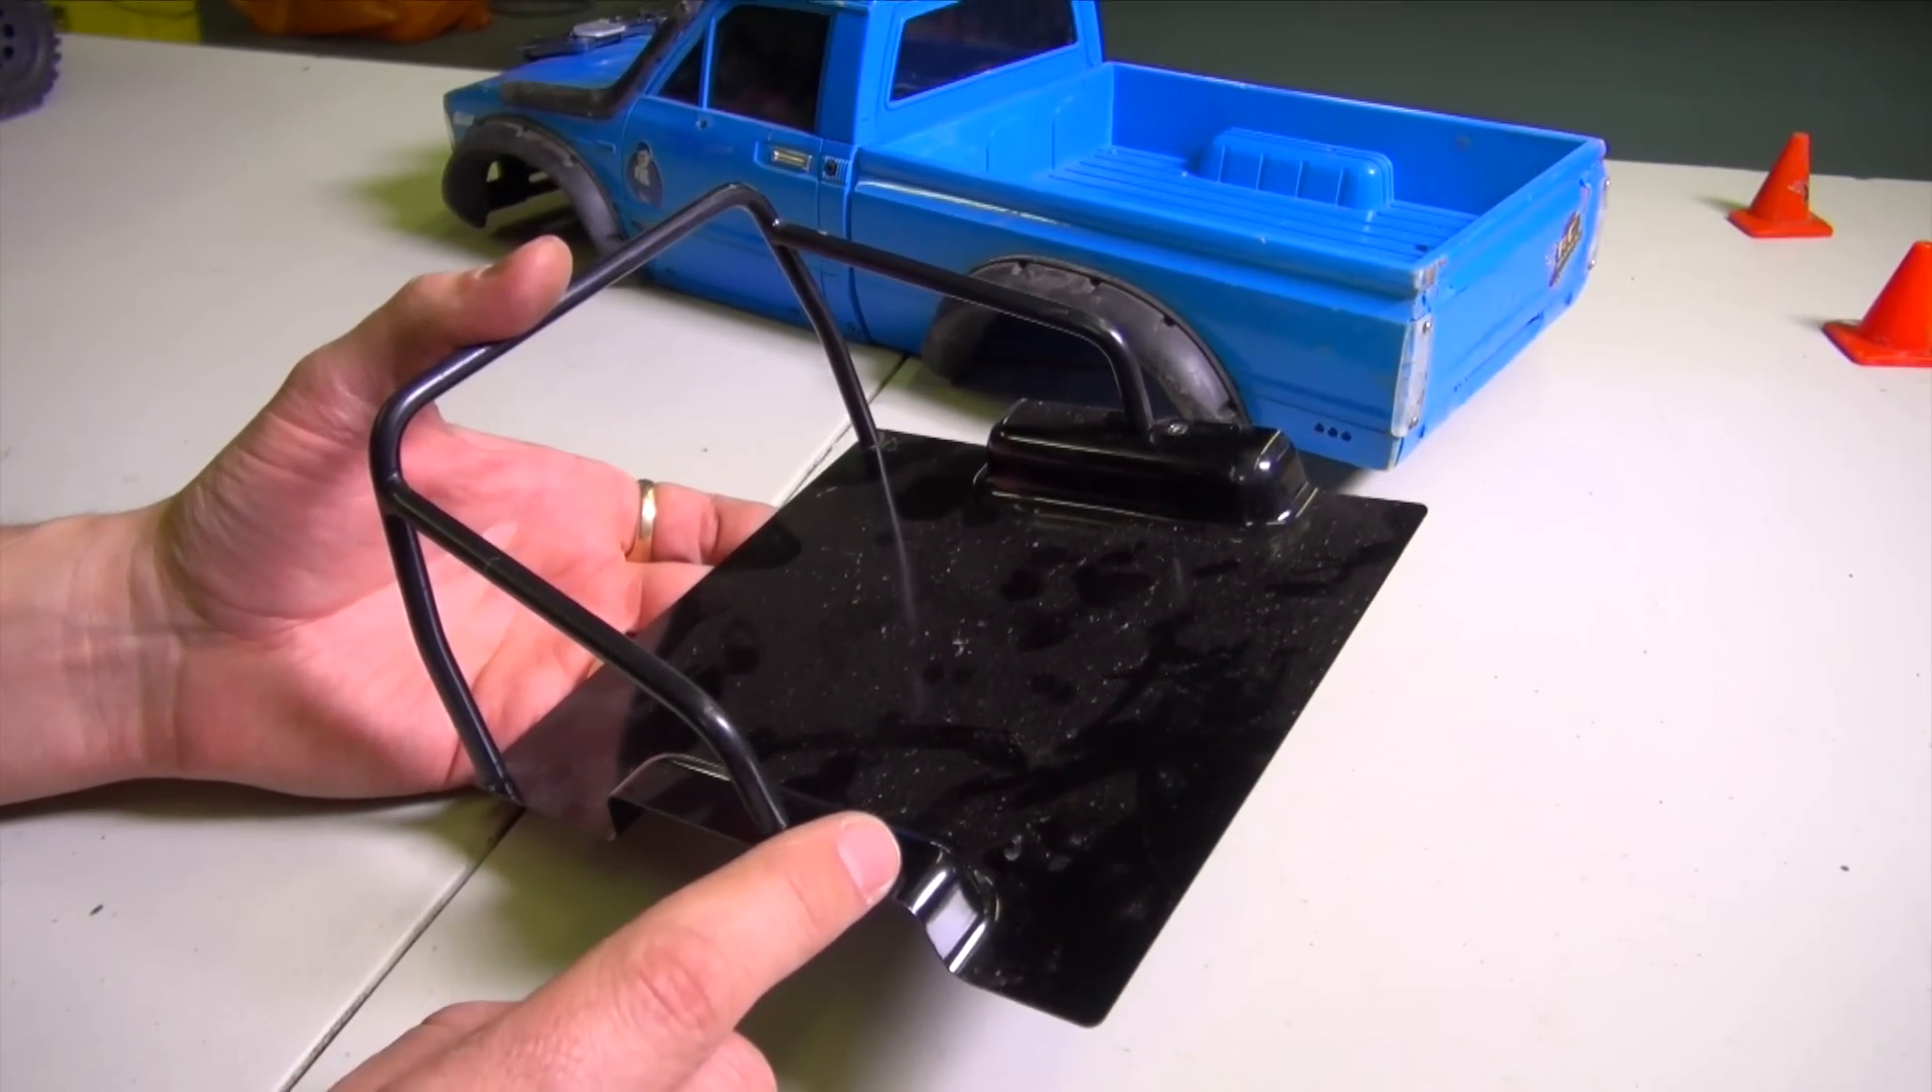What I'm going to do today, you can see I've already removed this back roll bar and the reason why I'm going to do that is I'm actually going to use this in my Ford FX4 that I have.